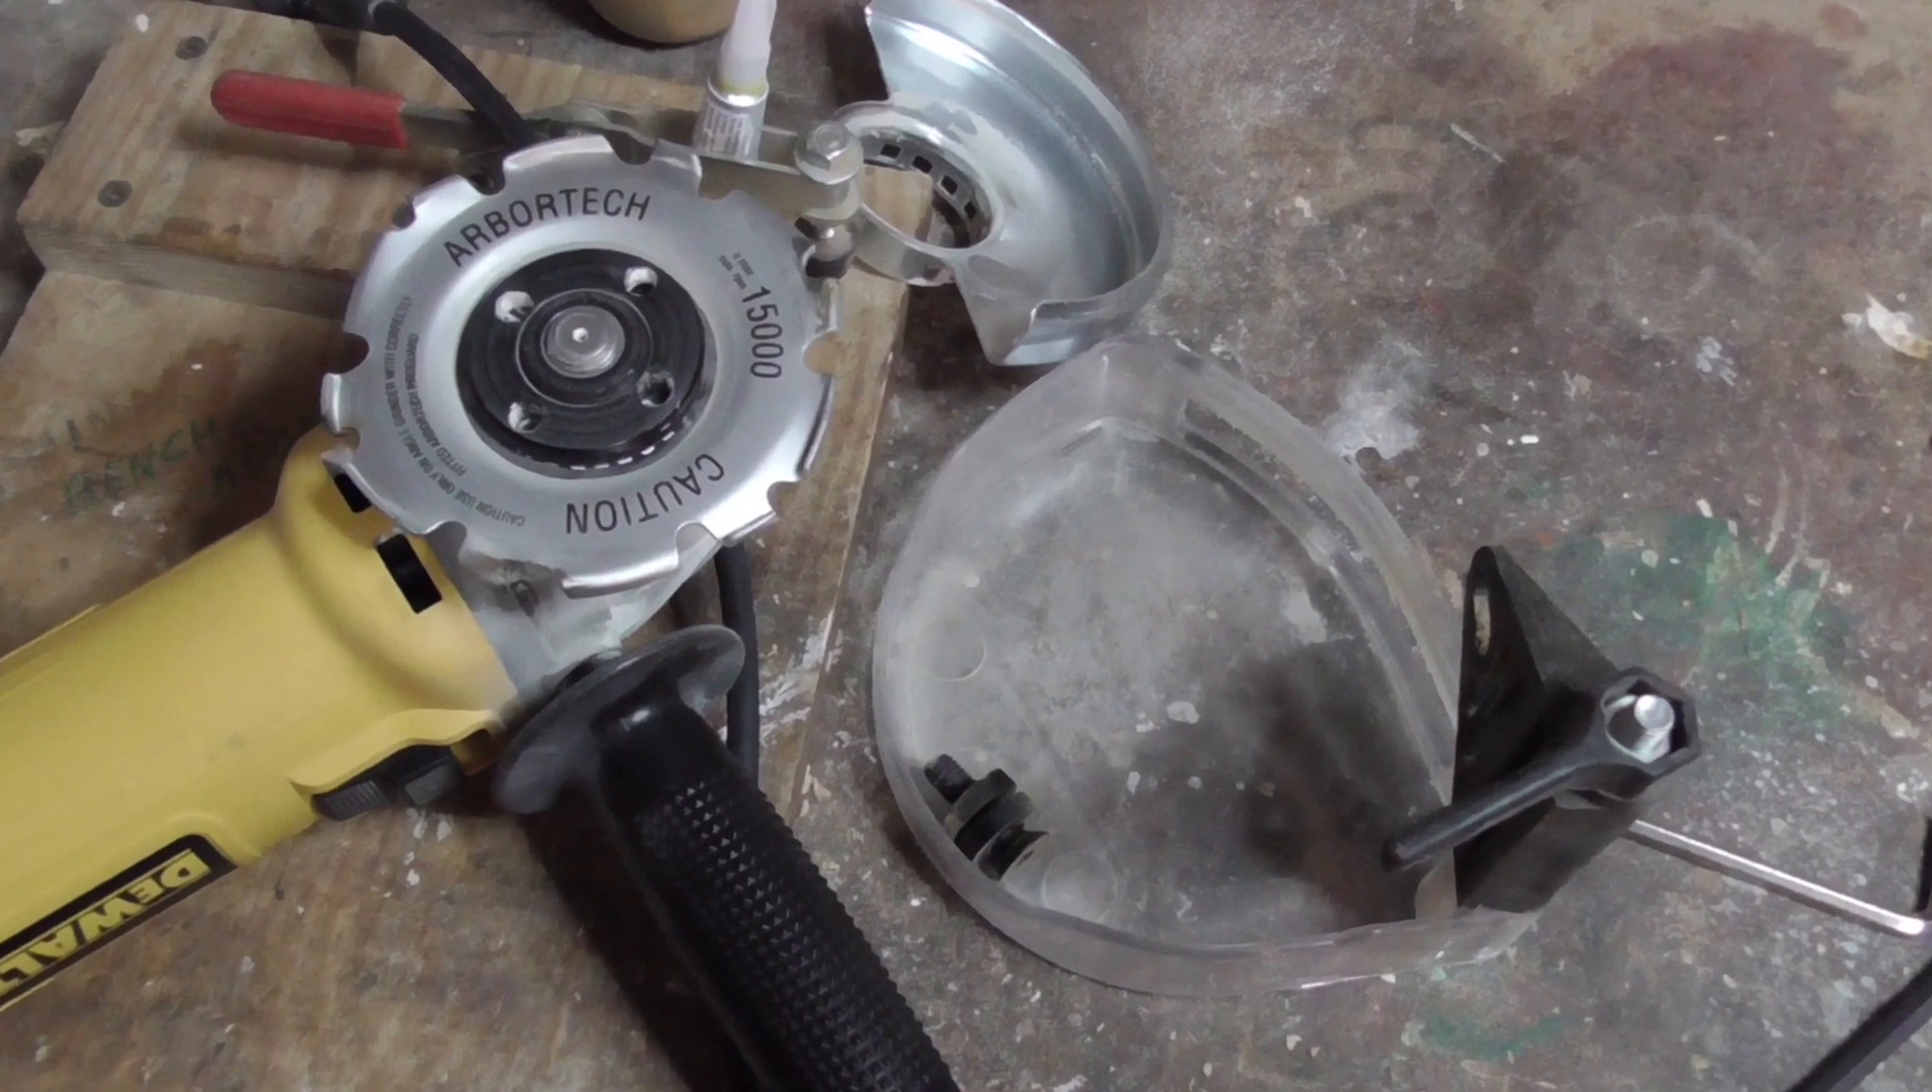Il disco Arbor Tech è già montato sulla Flex e aspetta che io aggiunga la protezione che vedete accanto.